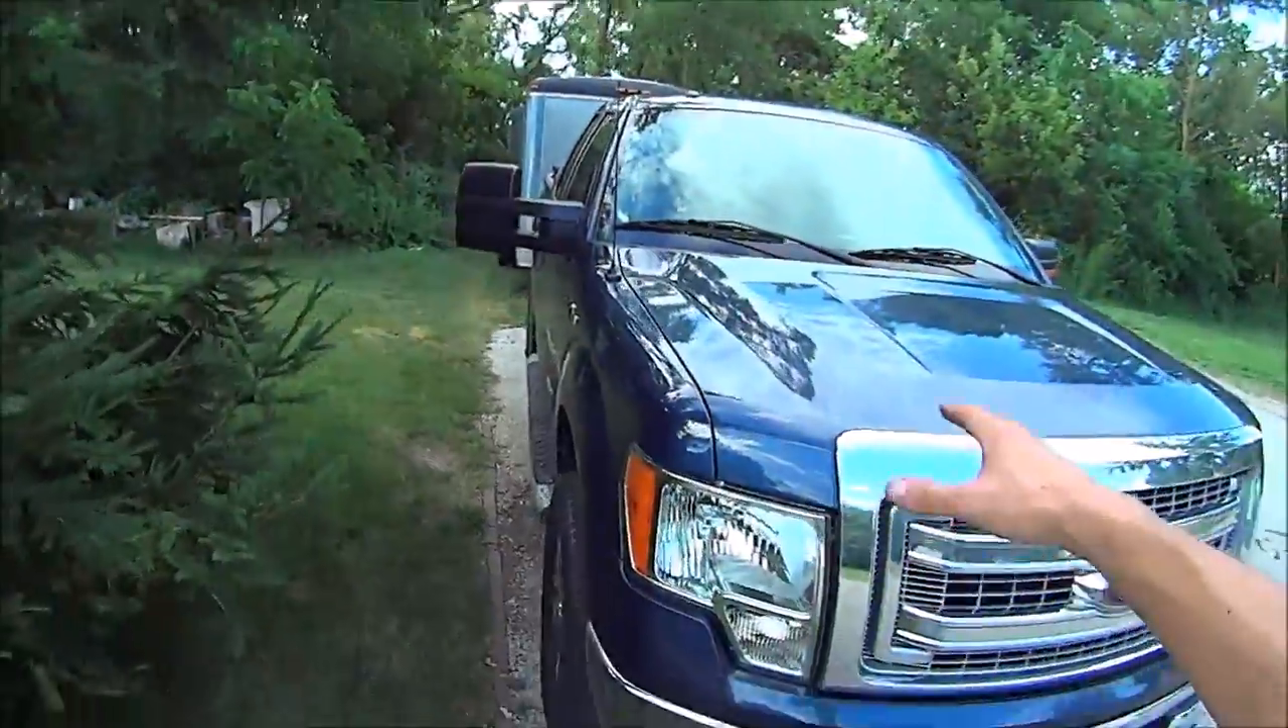Here it is, that is the passenger mirror all installed.